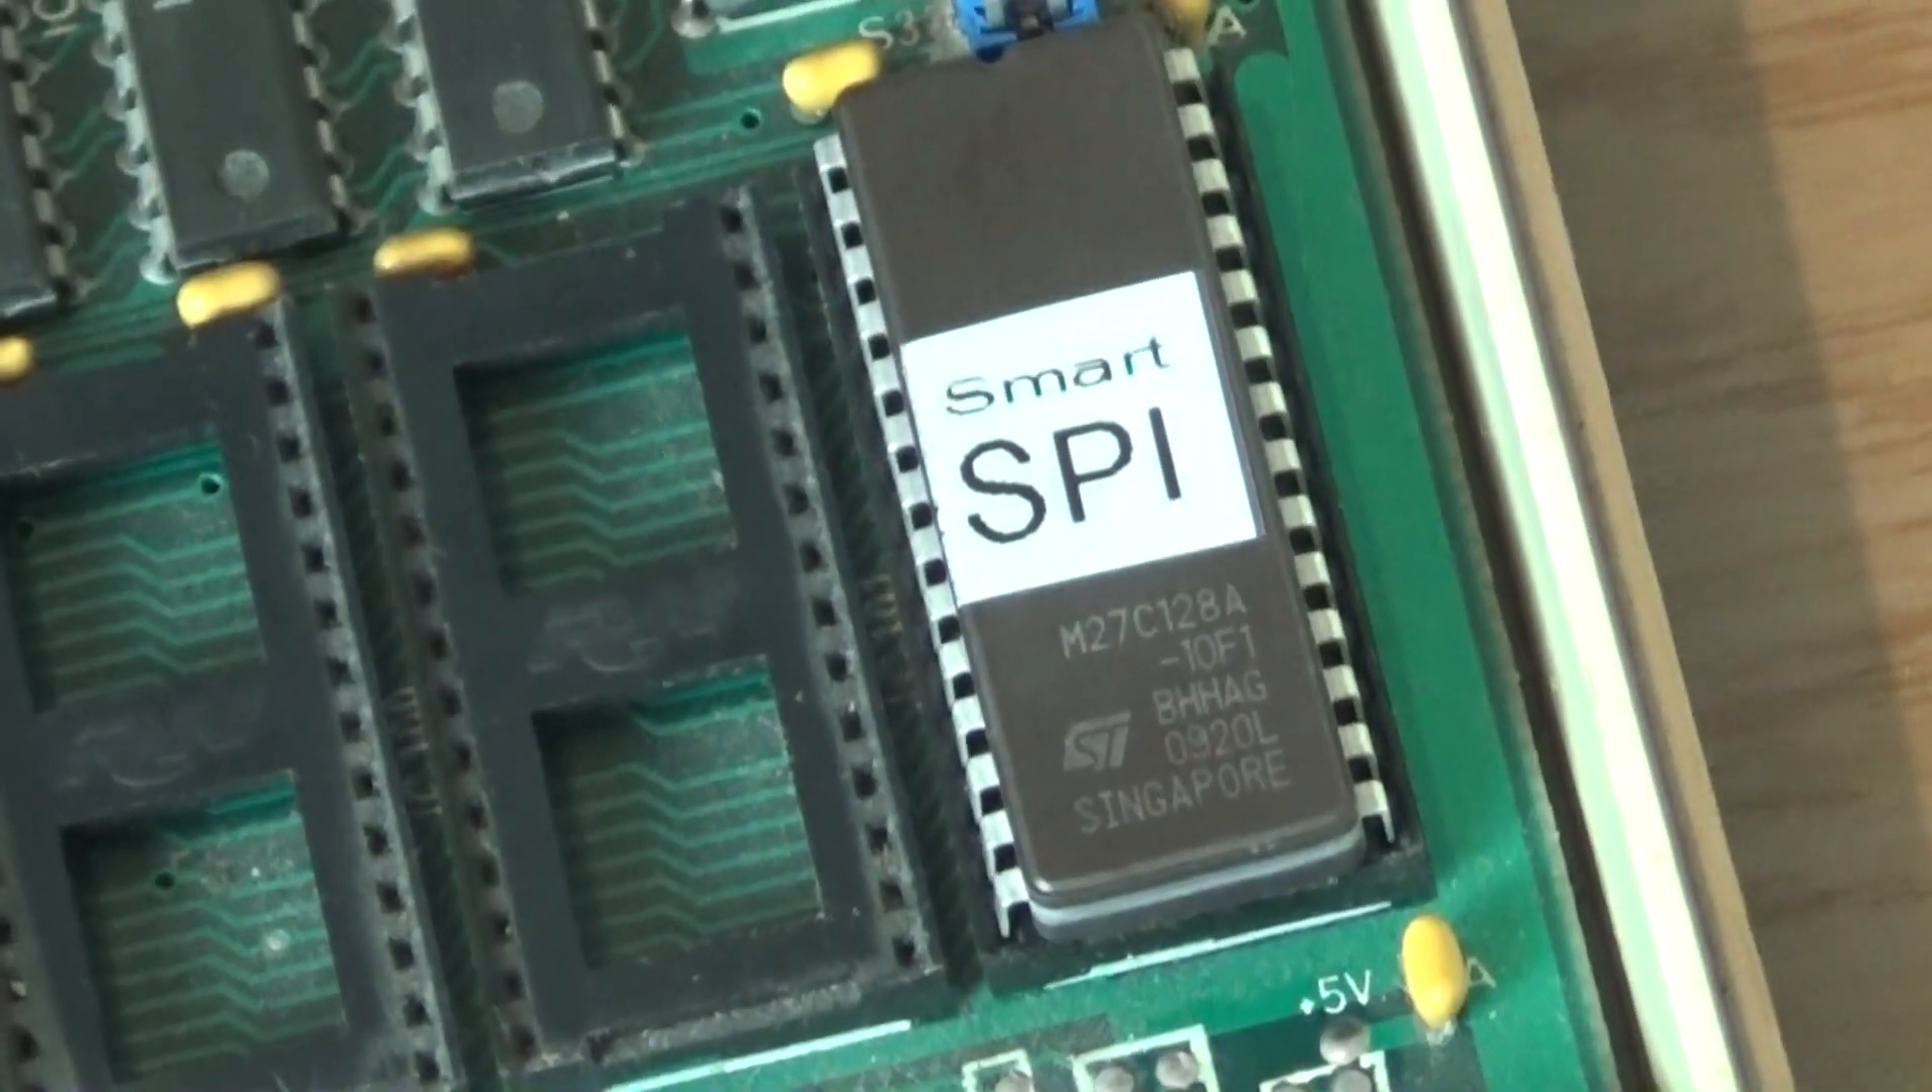So the IC is in and you can put it back together, that's all you need to do on this part.